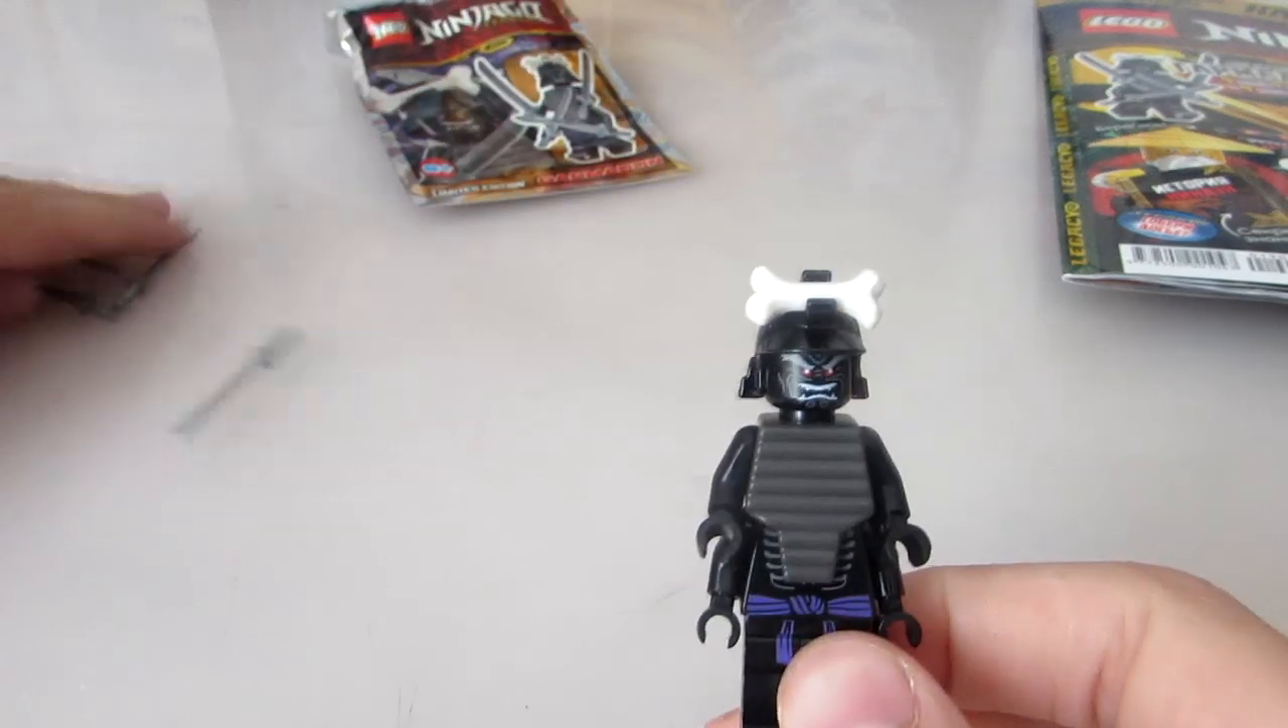И у нас получилась вот такая вот мини -фигурка. Но она пока без оружия.